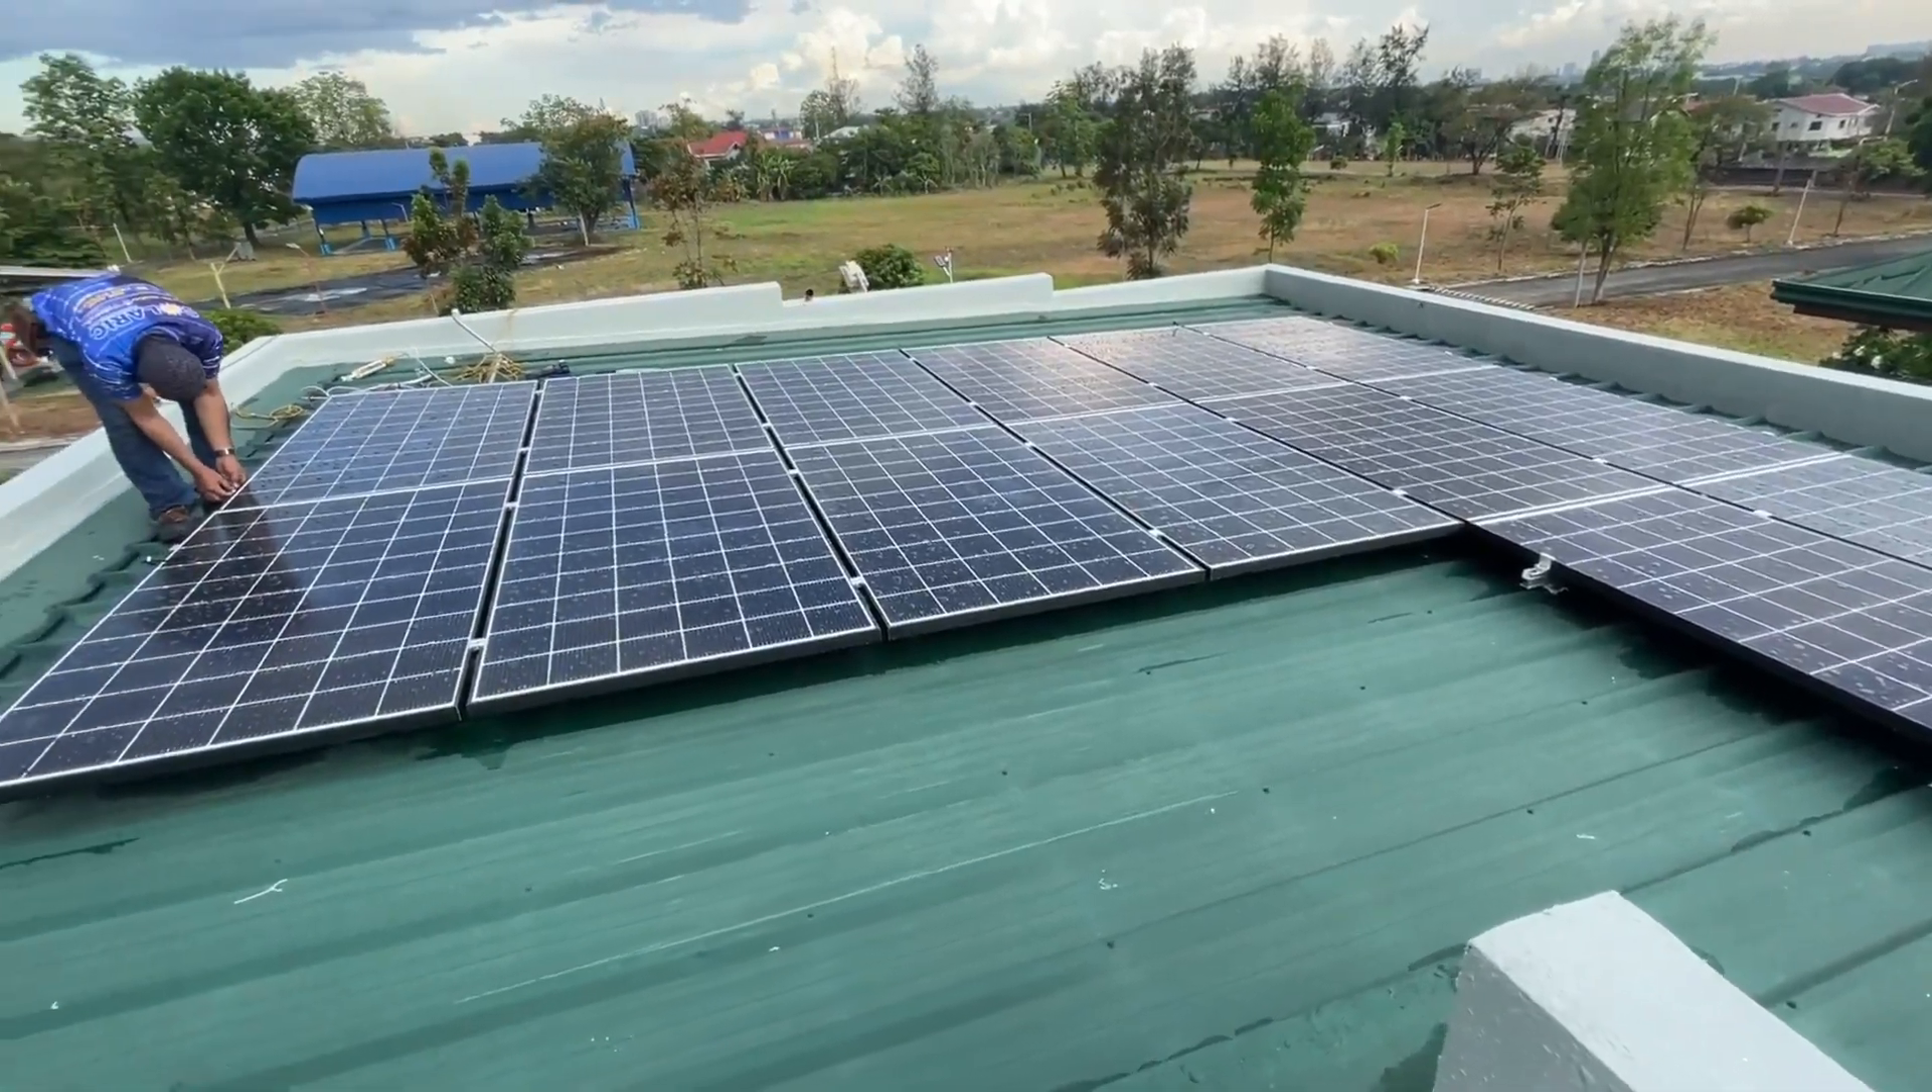And now this is what the roof looked like with all the solar panels in place.